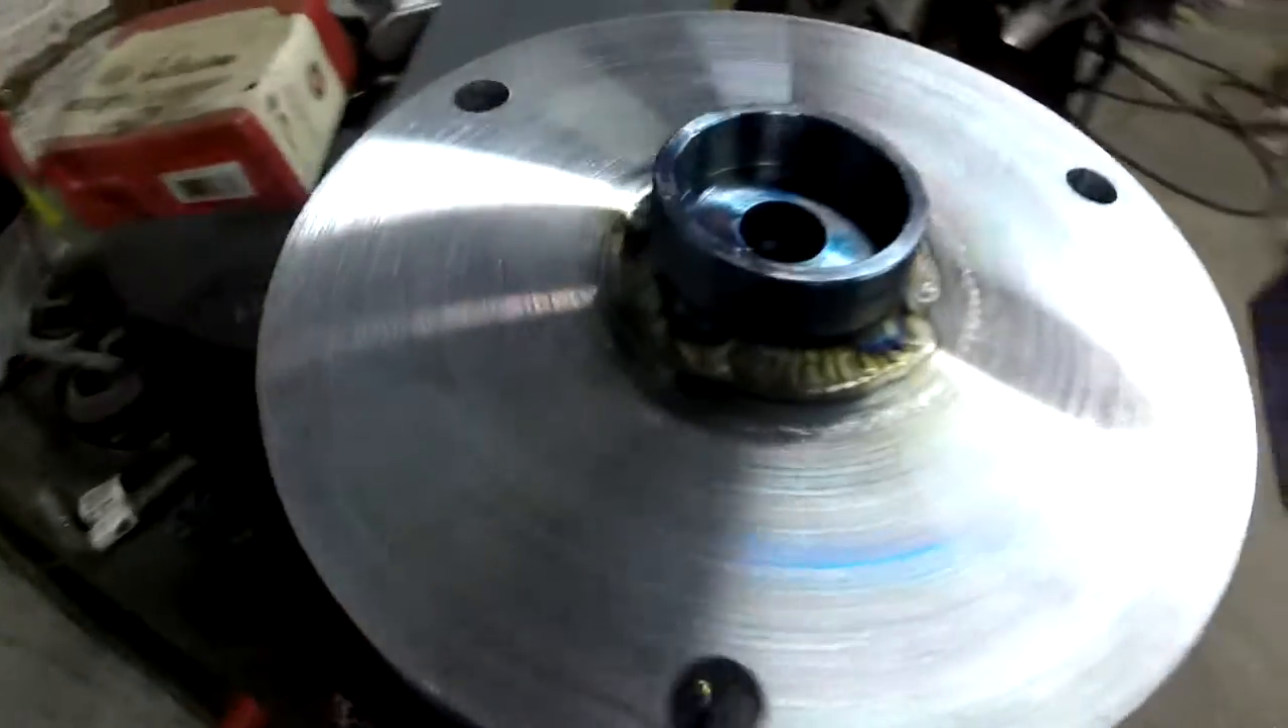All right guys, so I just got done welding this pilot bearing collet in. It's all TIG welded.